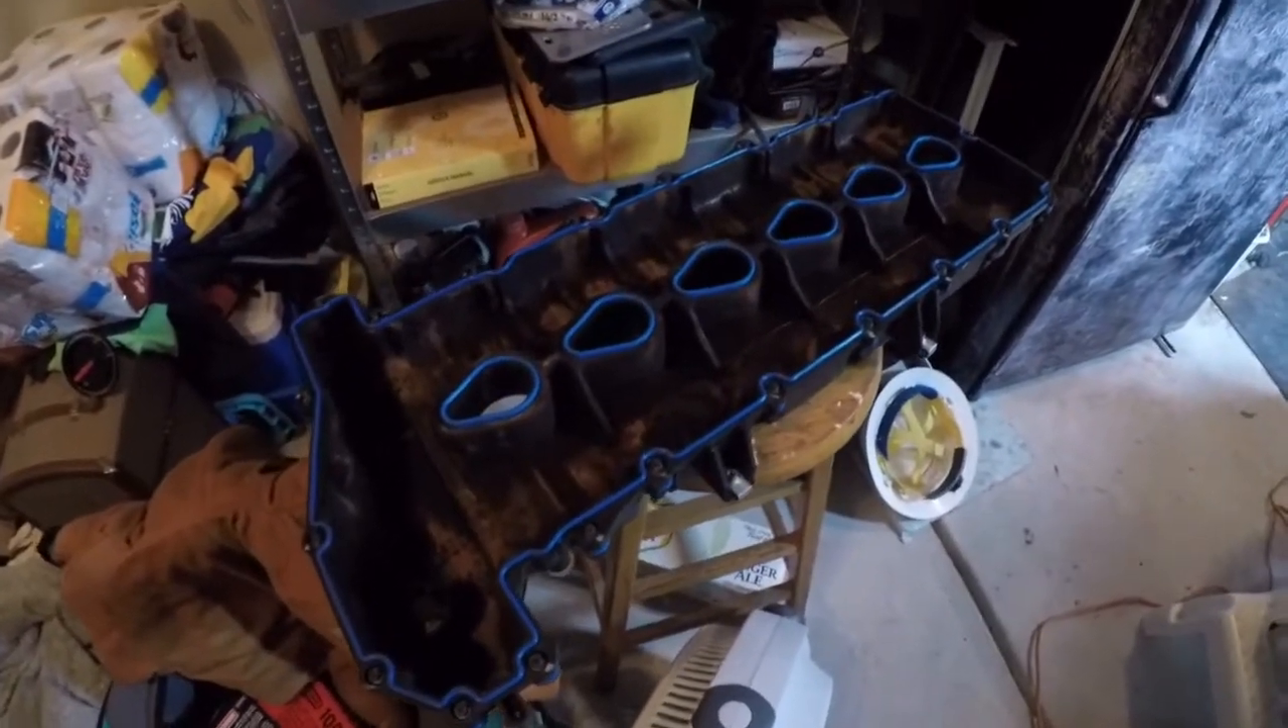I have got new gaskets on the valve cover.